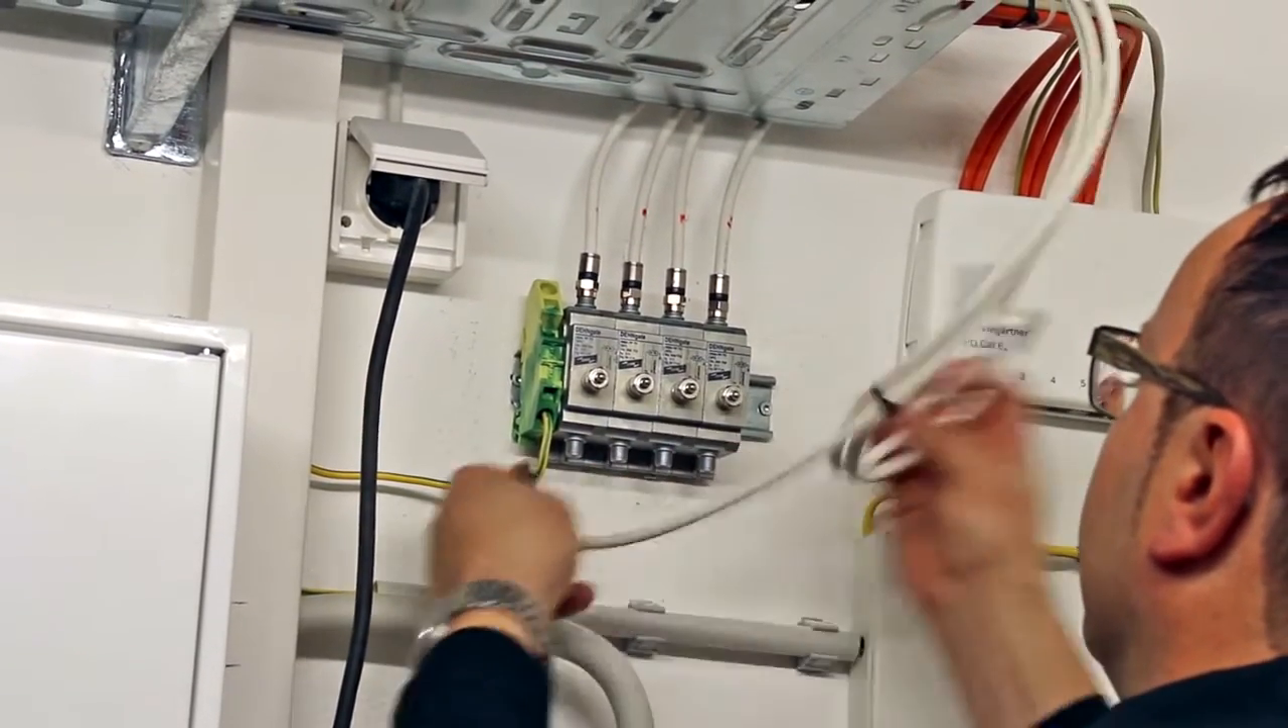Somit sind hier oben nun die 4 Speisekabel der Satellitenschüssel aufgelegt.